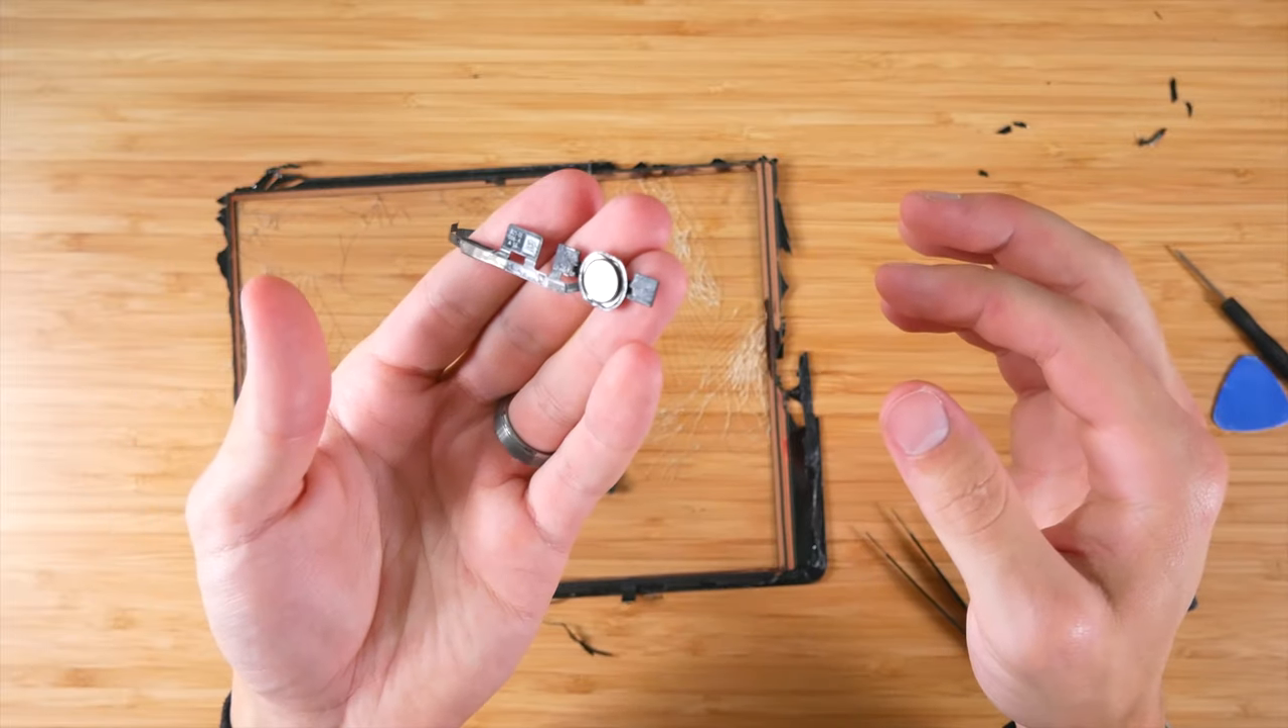So, uh, hopefully we can kind of see things a little bit better, but now that this home button assembly is disconnected, uh, we're going to need to, uh, place it onto the new screen.